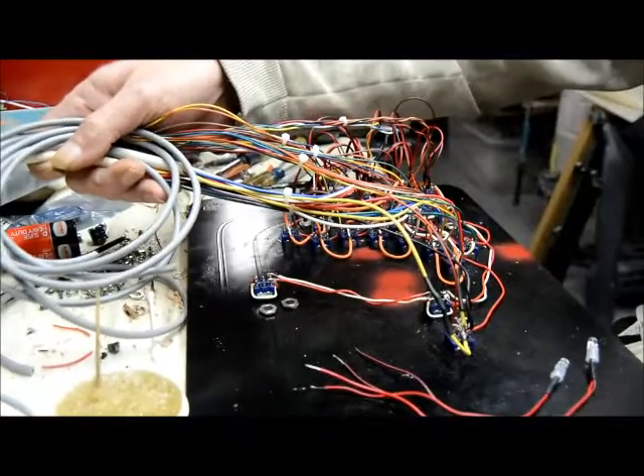I've got all kinds of wires coming in and out of here that still need to be connected up.